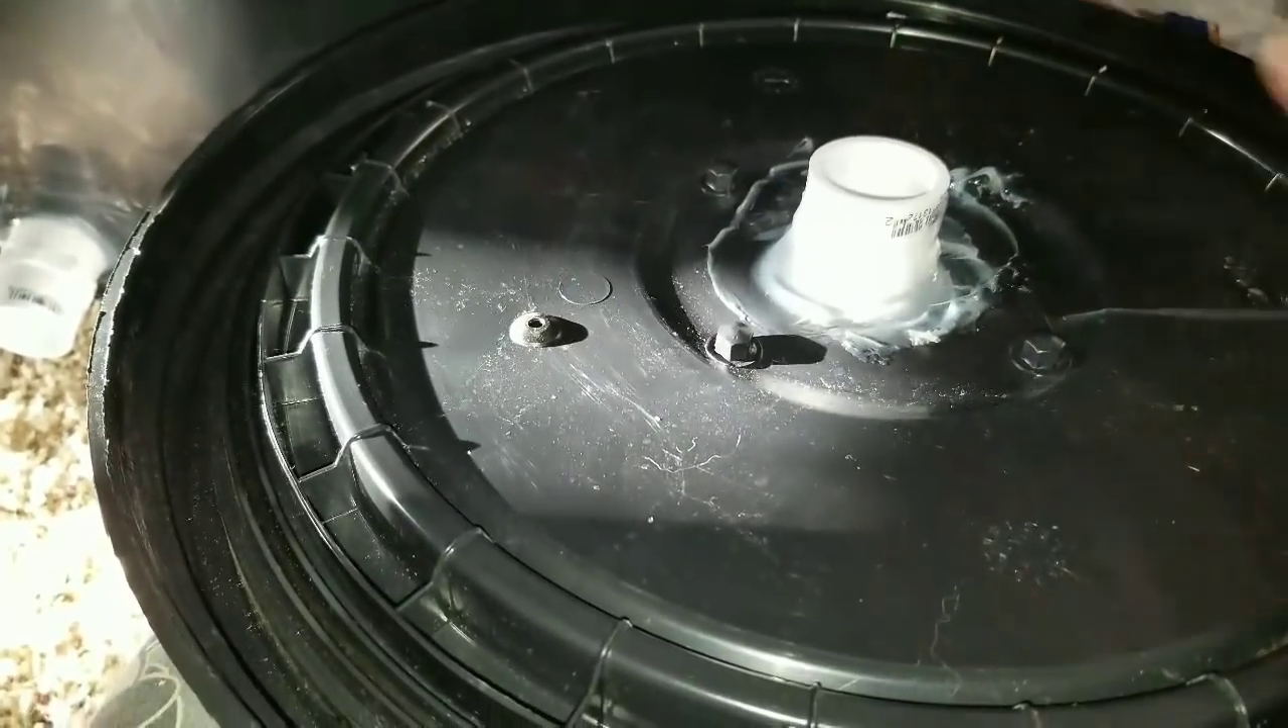Bueno, ya puse los adaptadores Como ven ahí están.